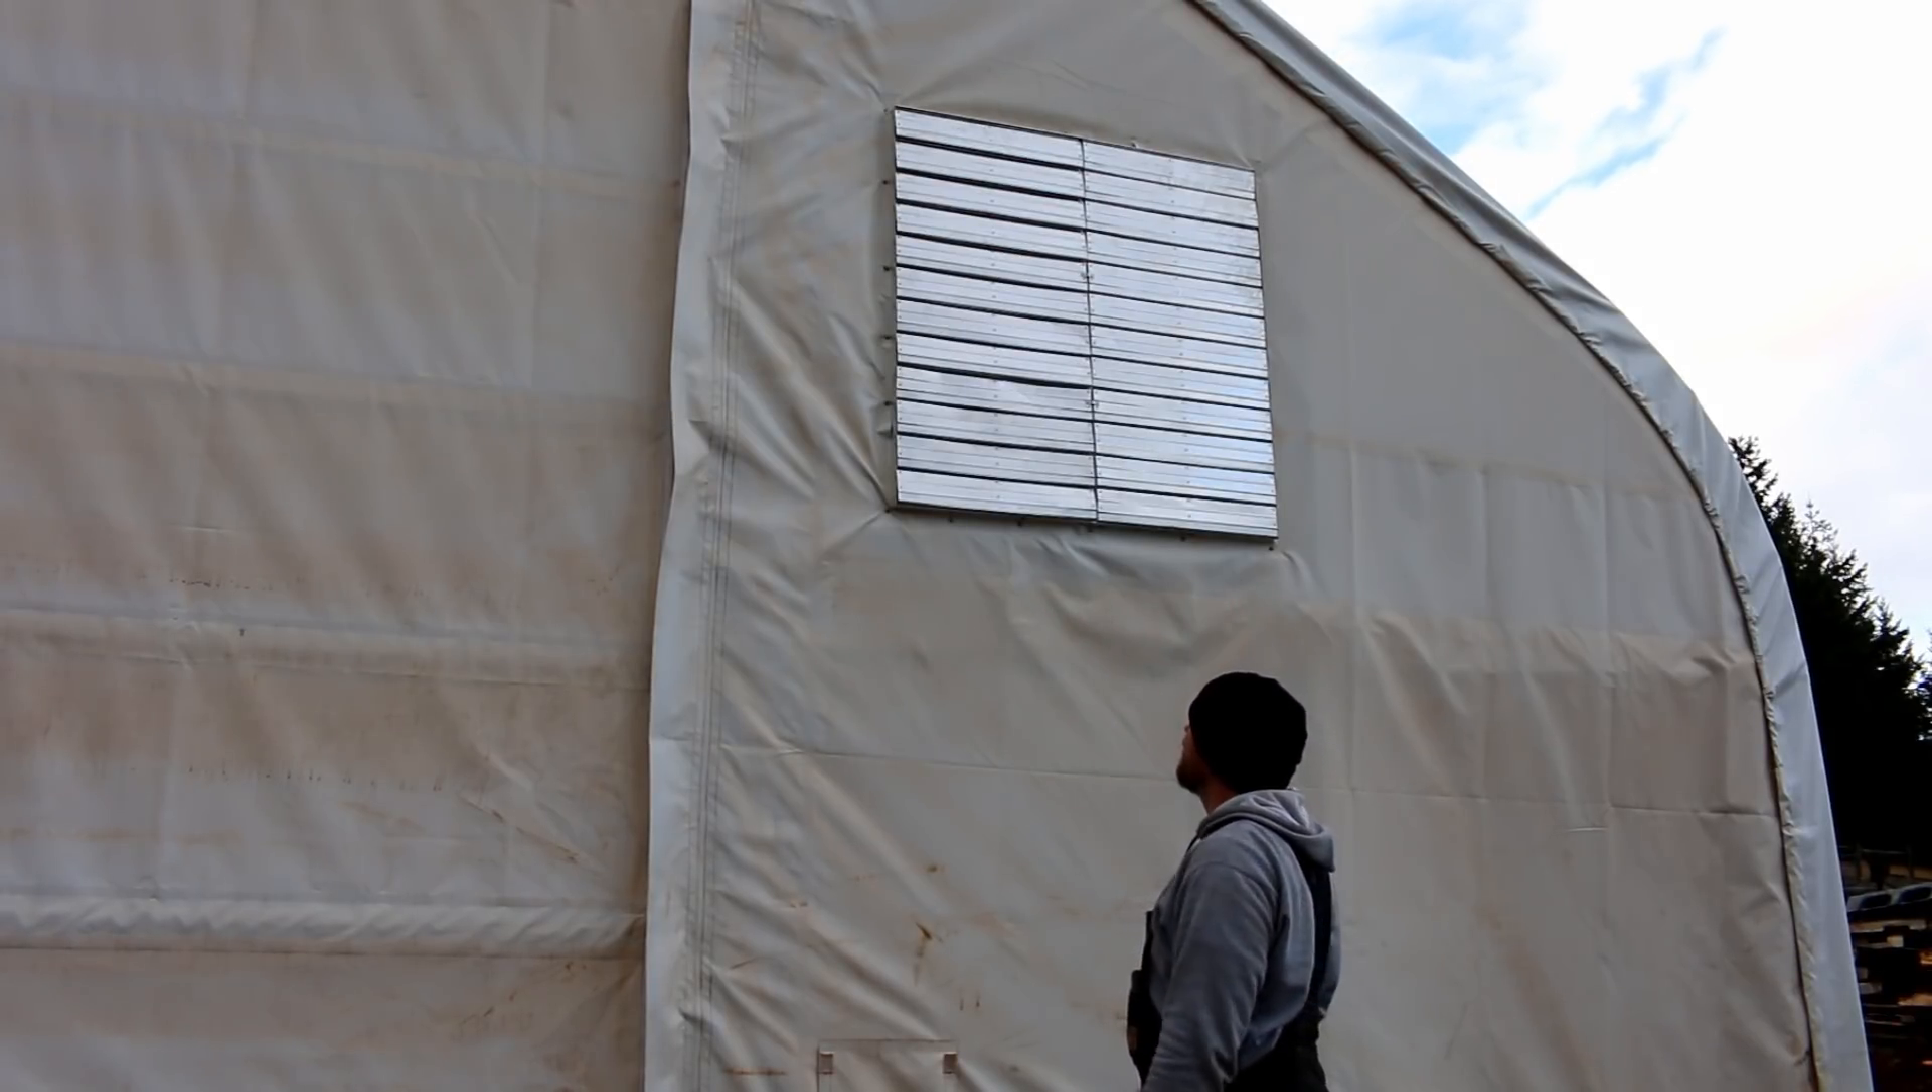Got the outside all cut out. And the vent is in.